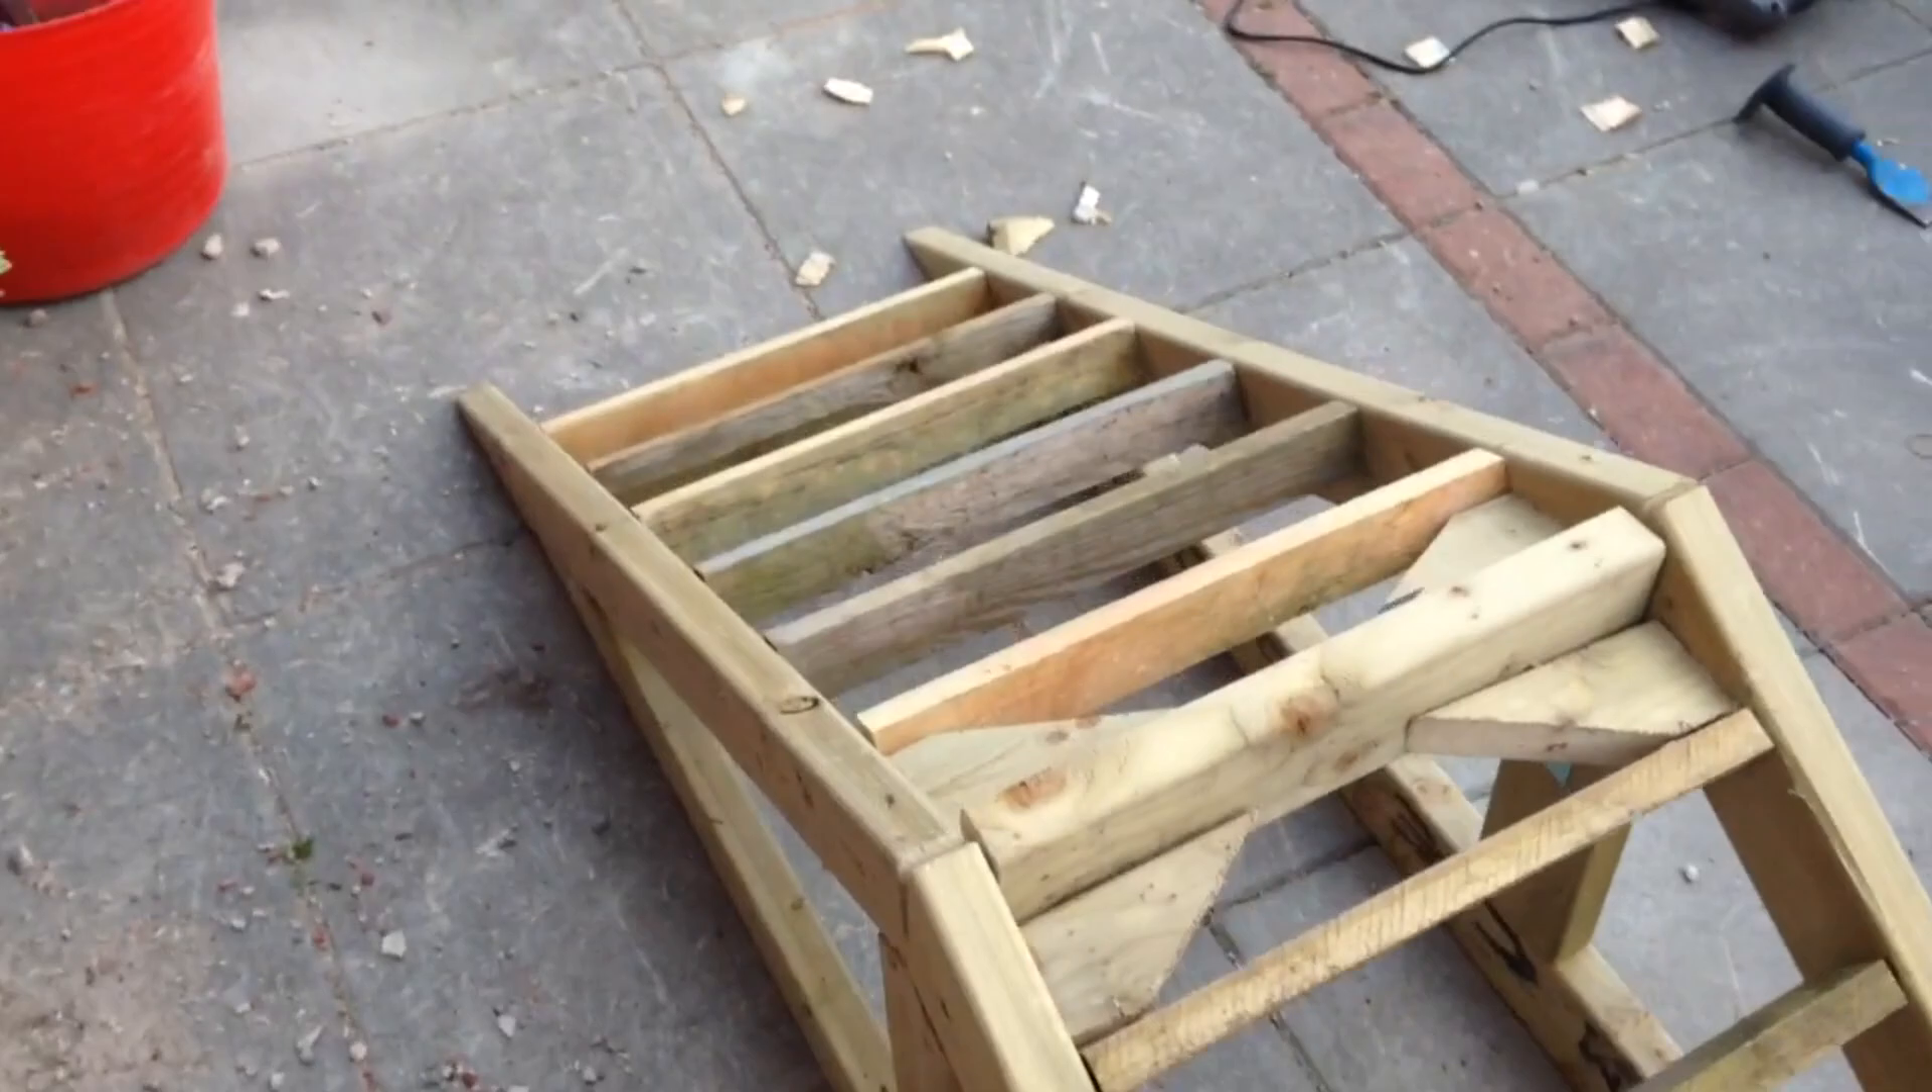Now I've got all the battens fitted, it's very sturdy.